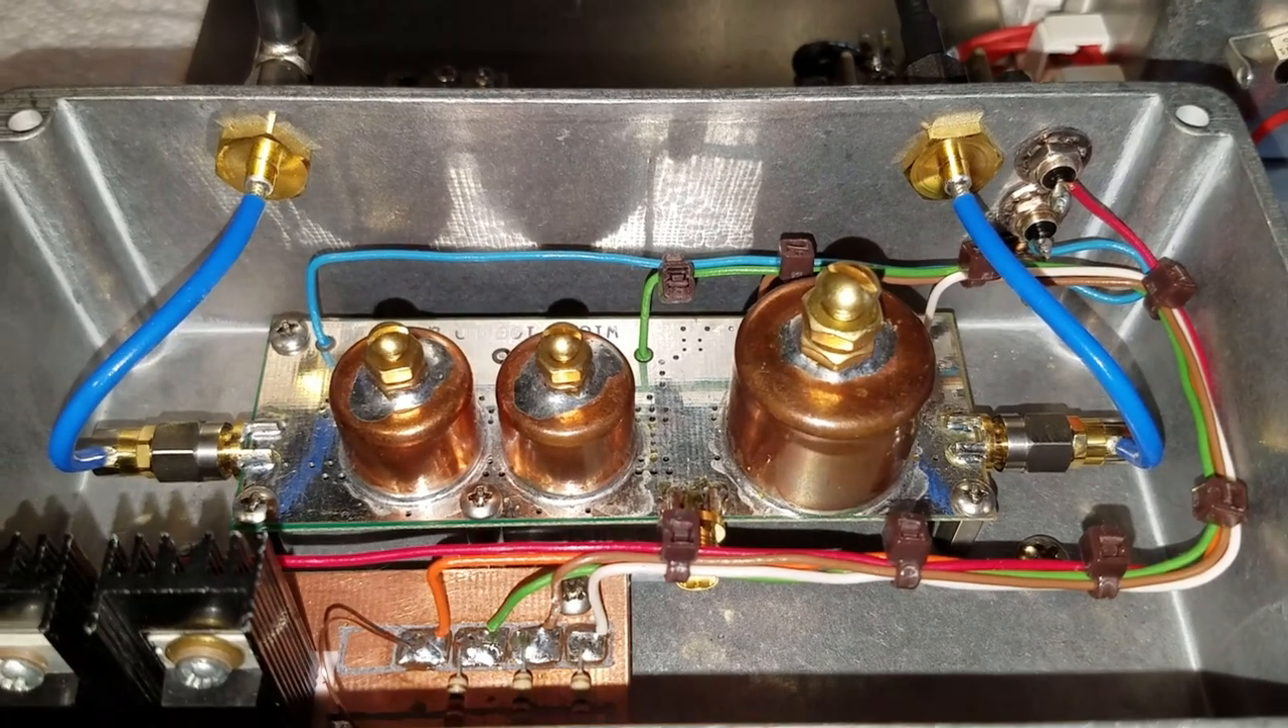So this is a kind of a finished um personal beacon board here now all installed in a box and uh and more or less operational.